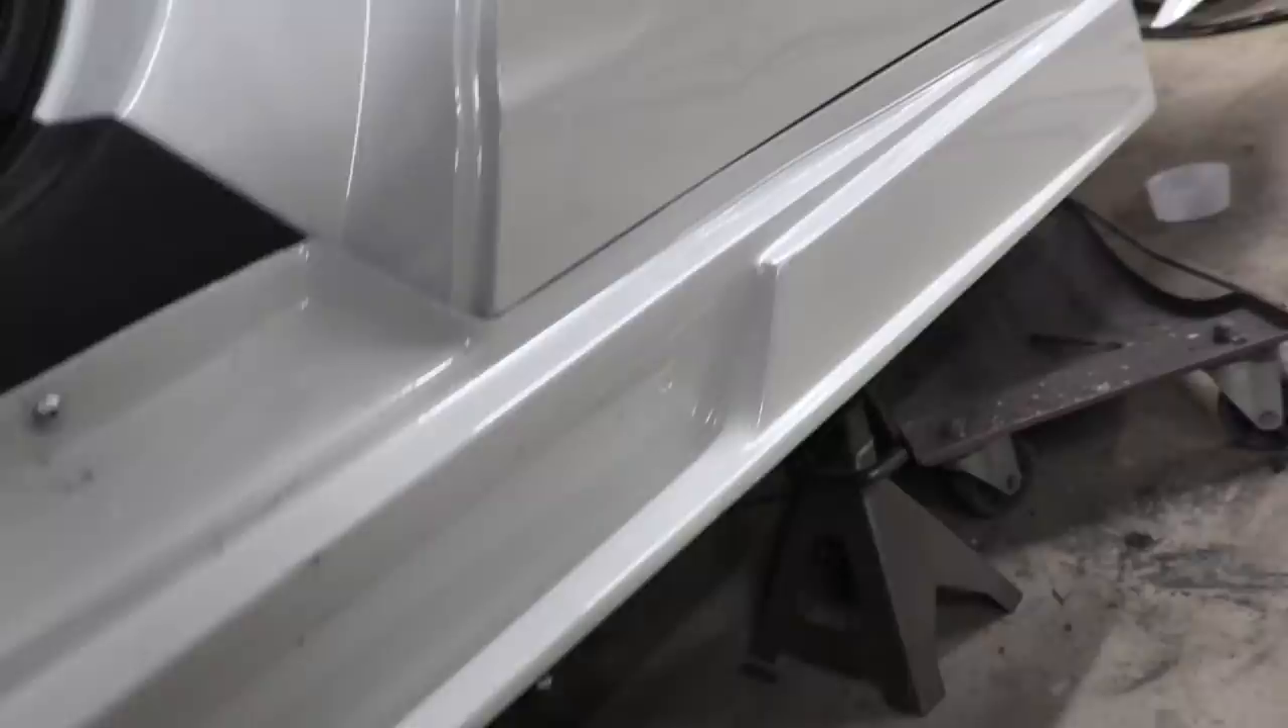What I didn't really realize about the side skirt is that it kind of sticks off of the car rather than coming in under. And that's the look that I want, is I want the look of it coming in under.